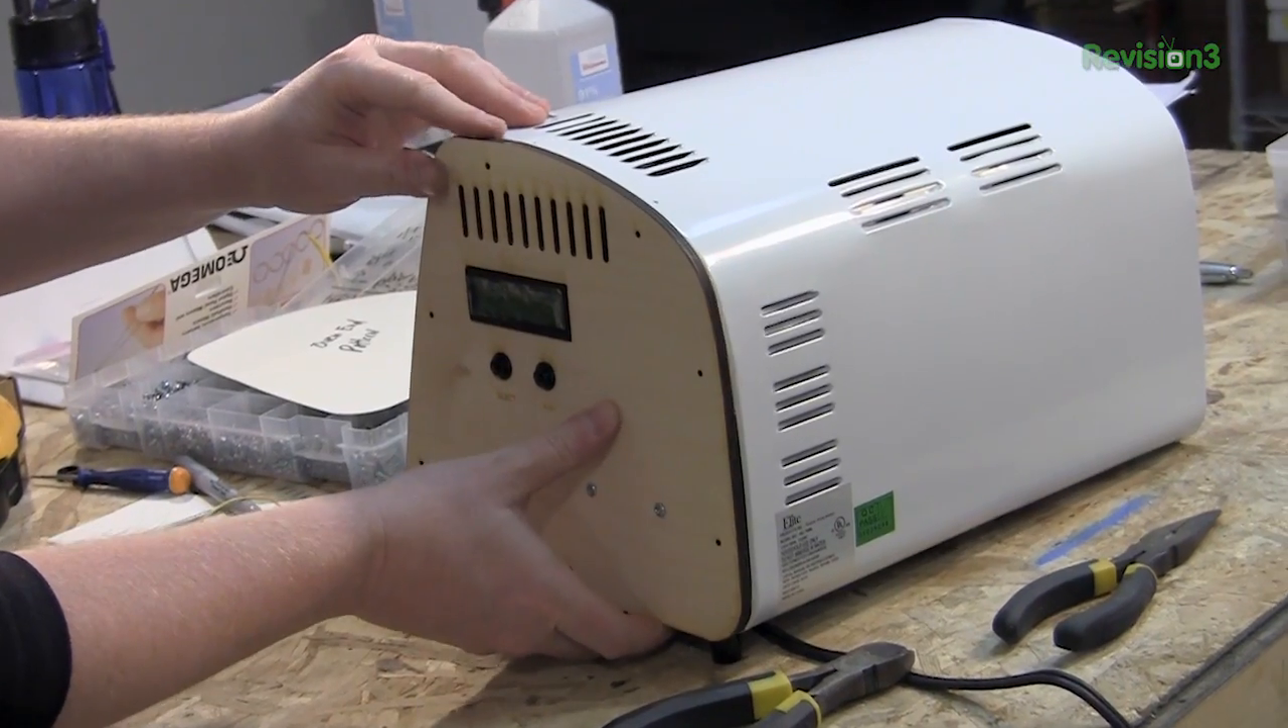All the components have been mounted to our end panel so we can see how this is going to go together.